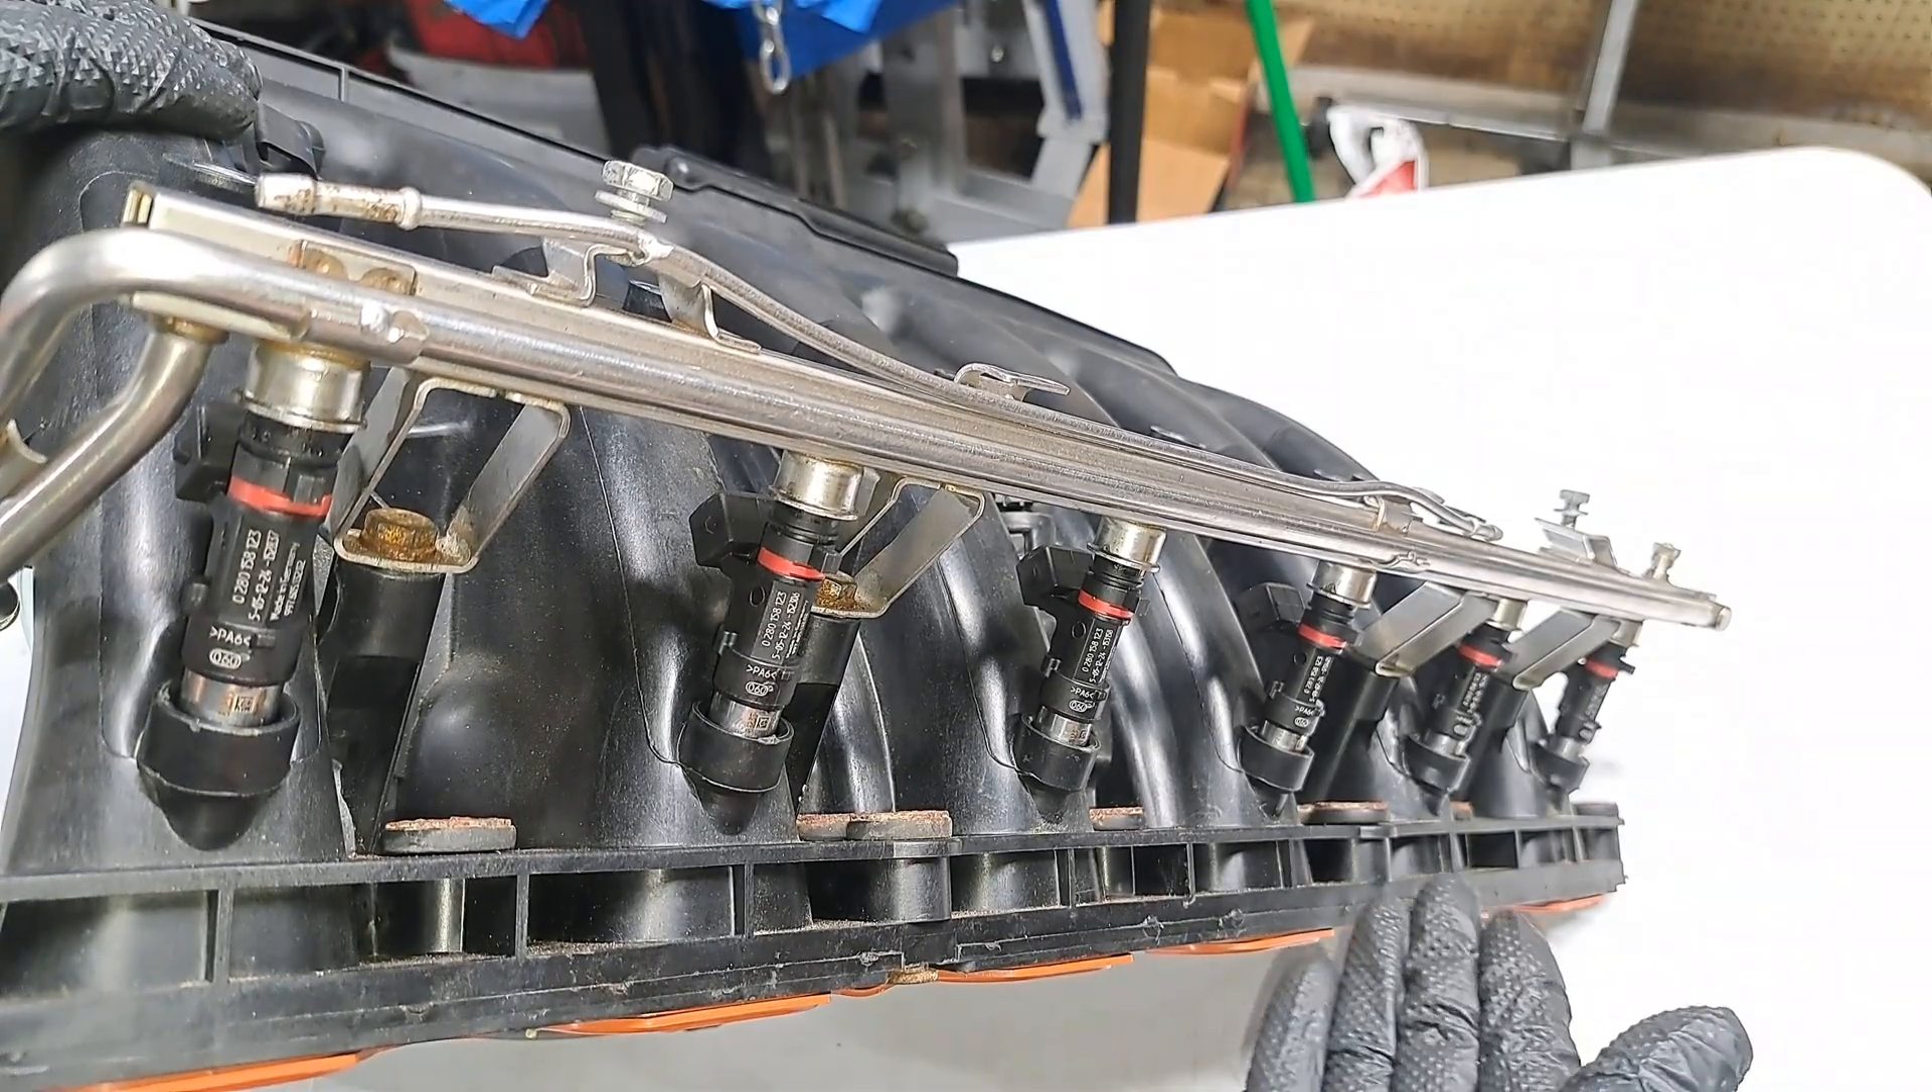Just like that, we now have upgraded fuel injectors installed.